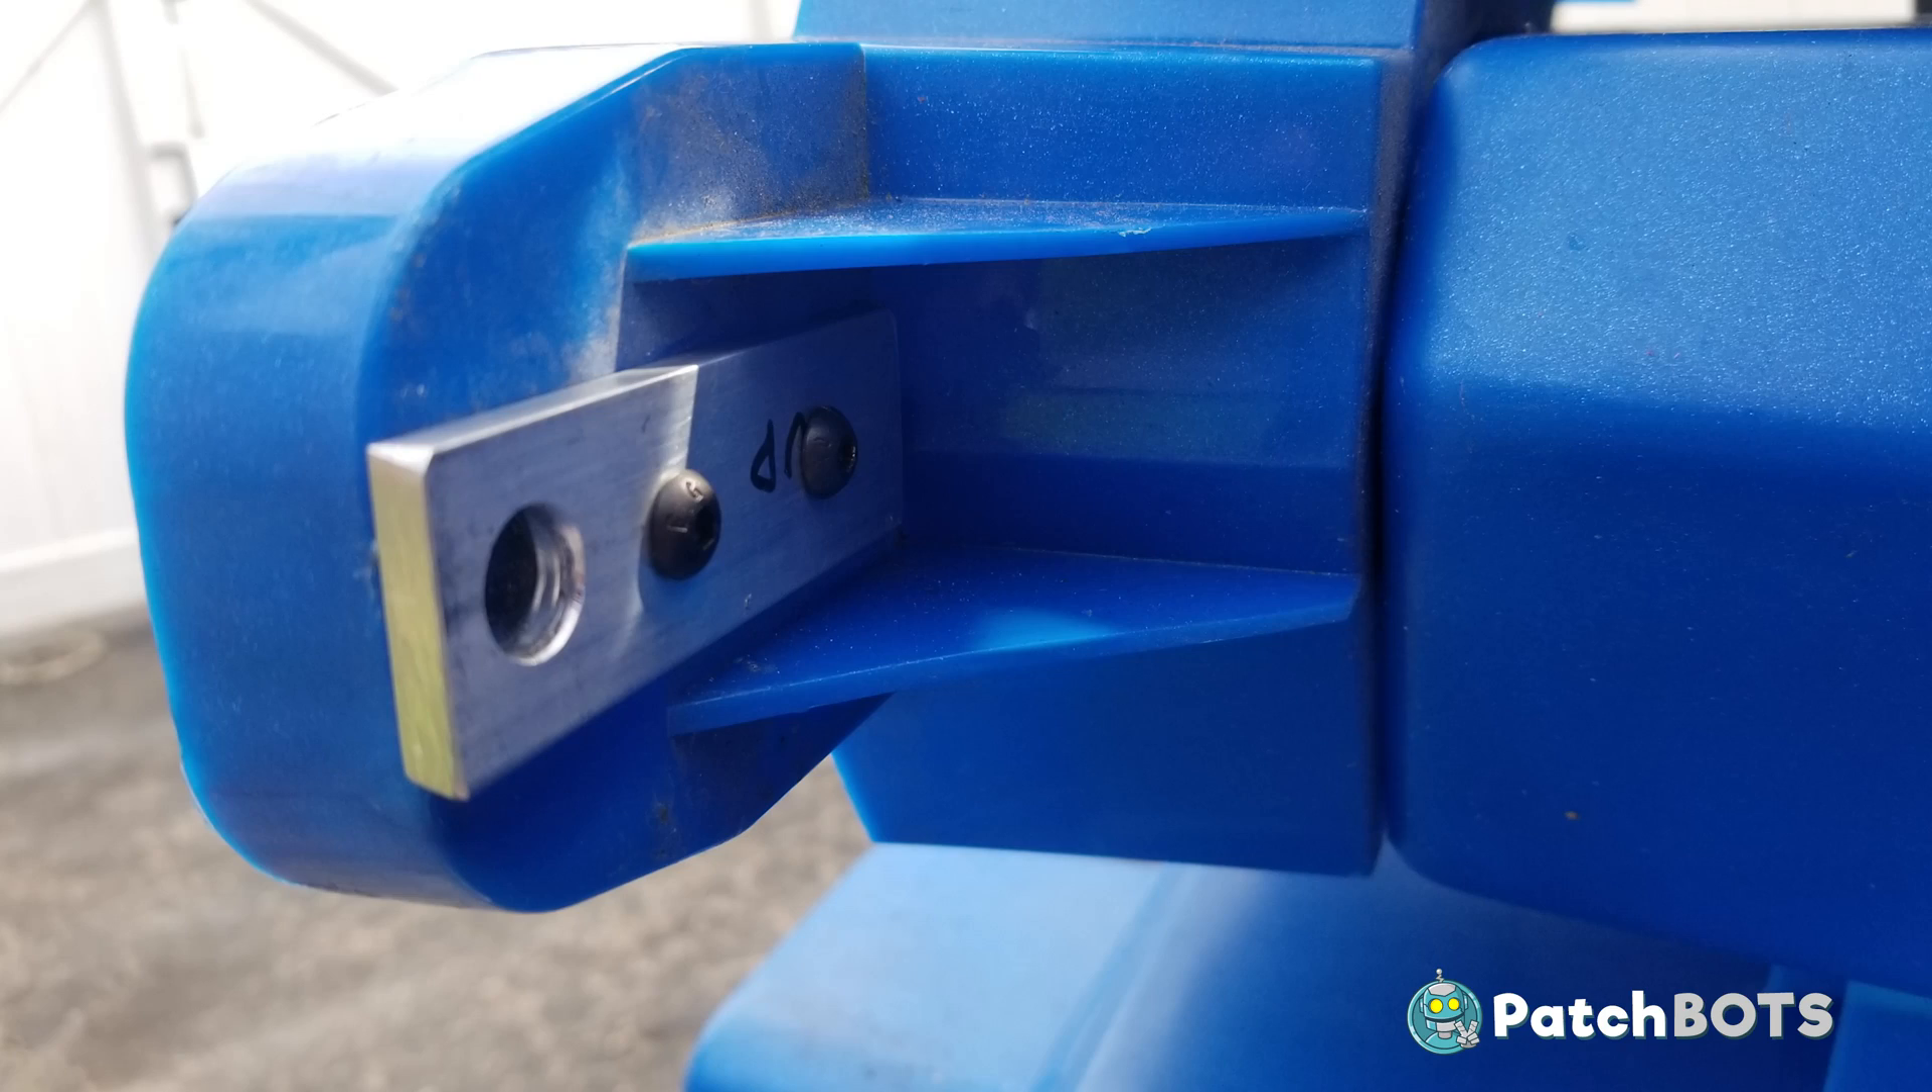Then I secured the aluminum to the Jeep with two M5 screws and some lock nuts and boom reinforced holes.